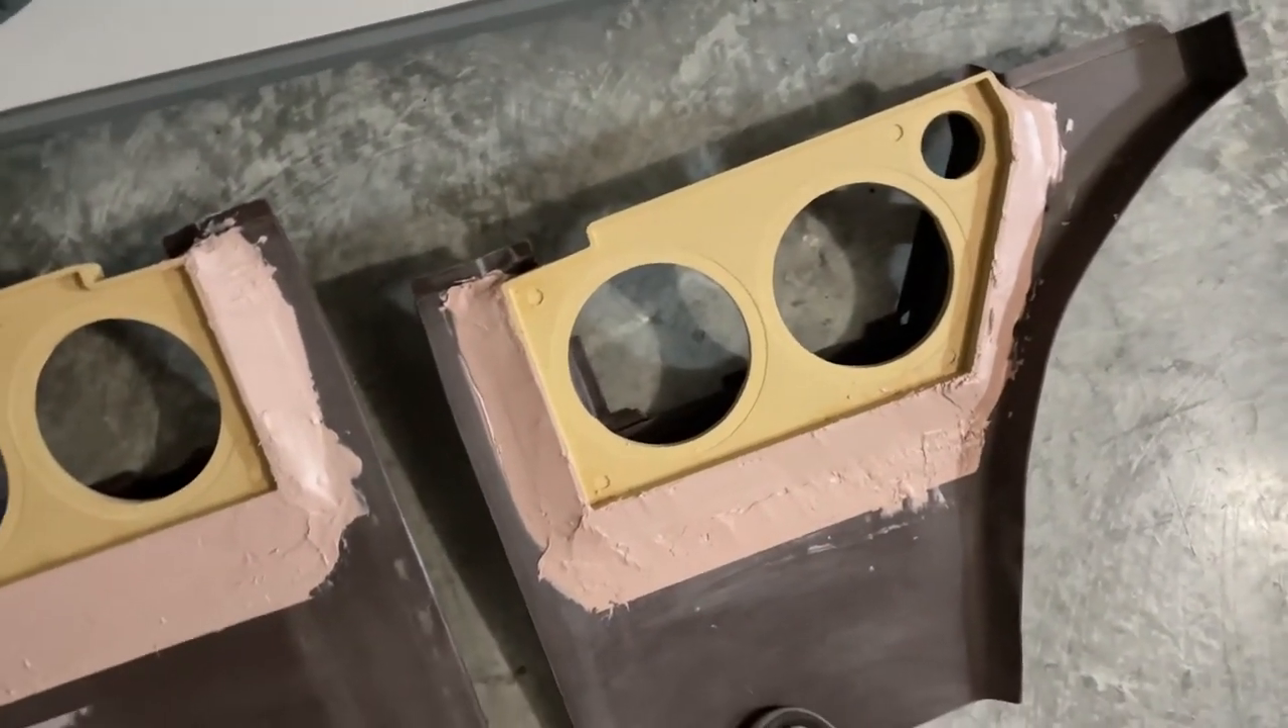These quarter panels i went ahead and put some uh bondo glass on them to hold them tight.